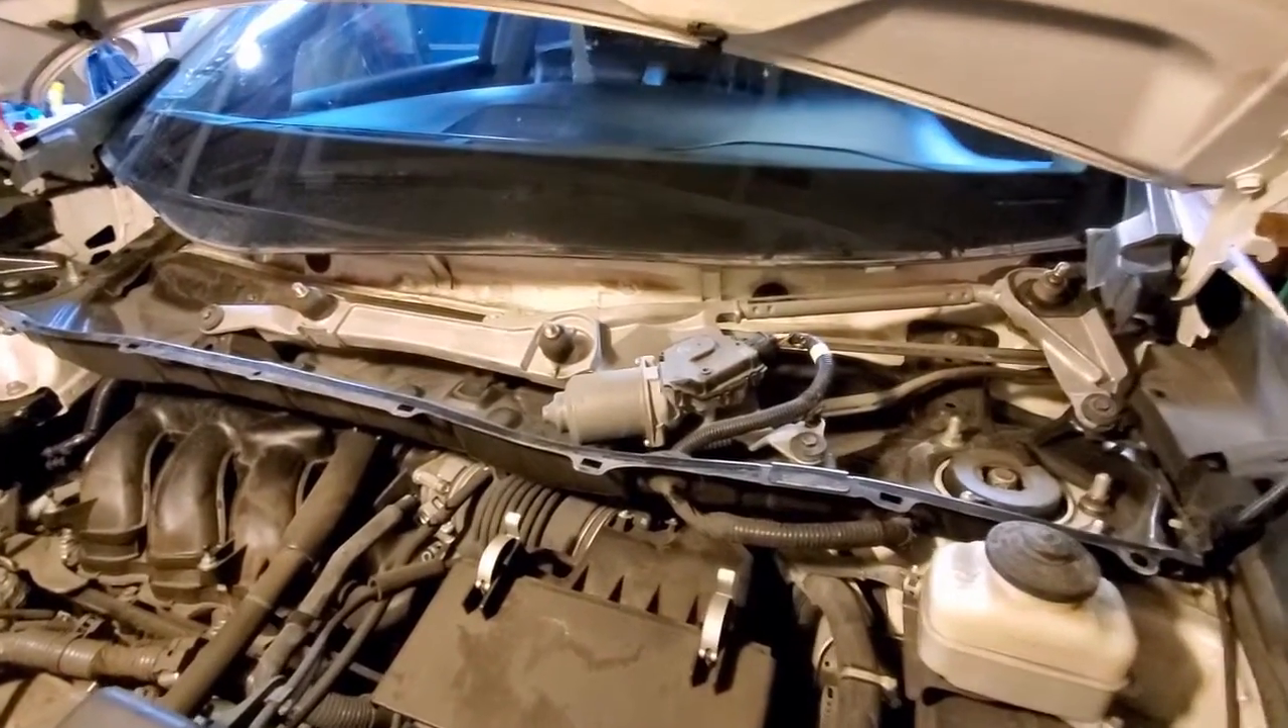Okay, now that I take out the top cover for this panel, you can see the motor for the wiper.